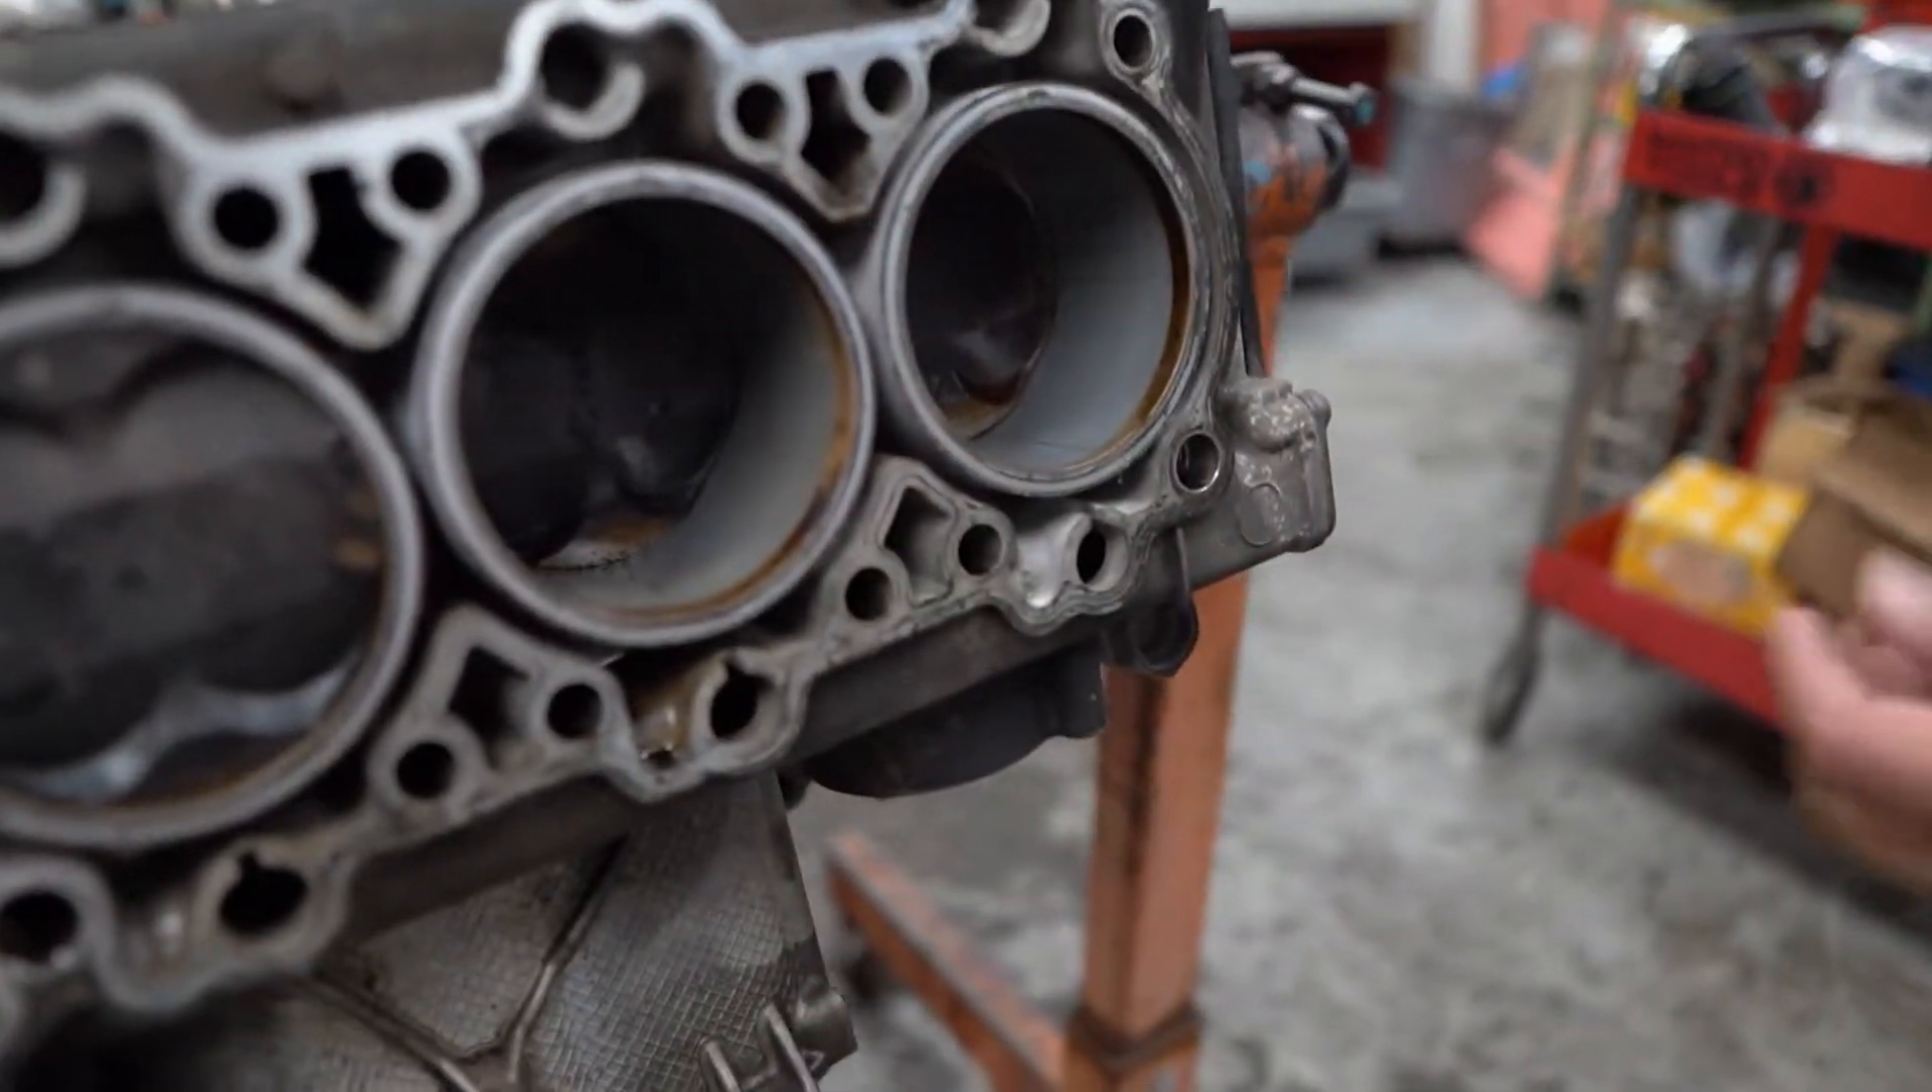And here is the engine taken apart here.